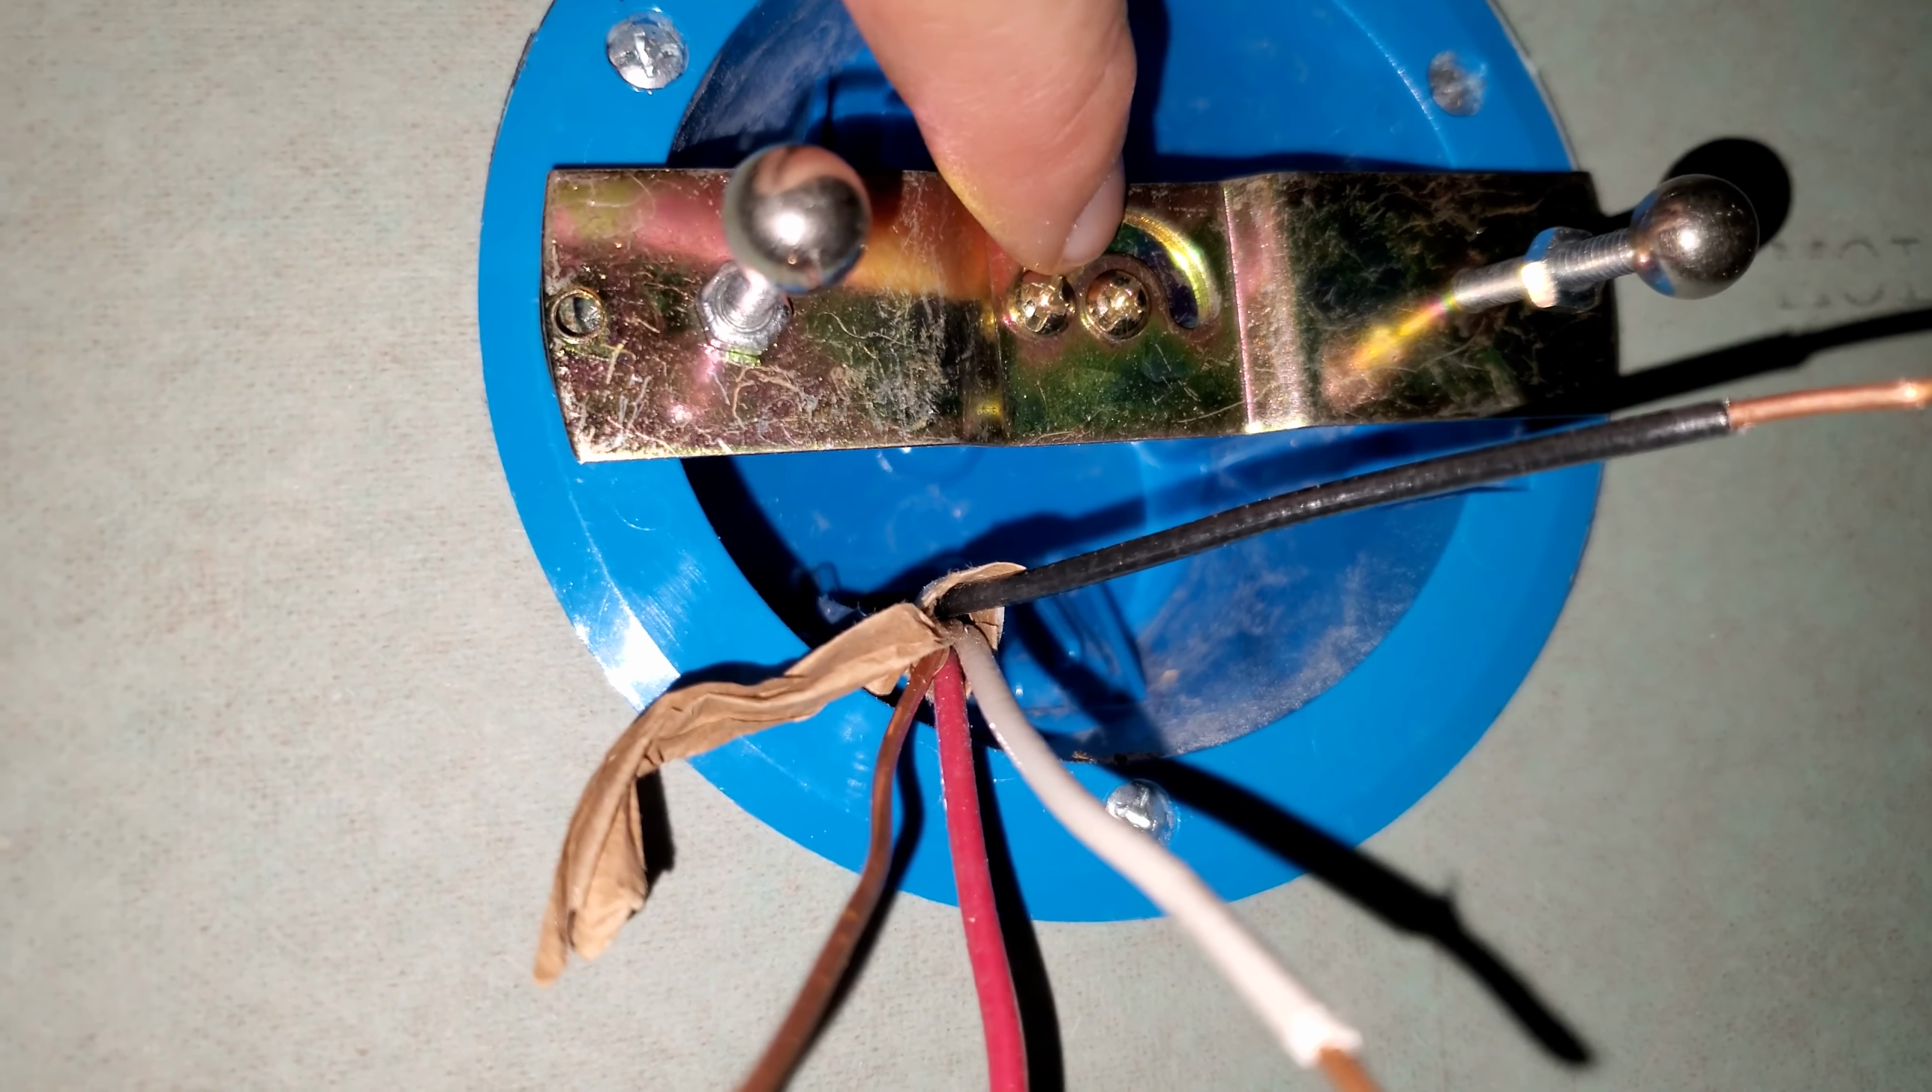So I've gone ahead and screwed in the back side of the bracket, both screws.